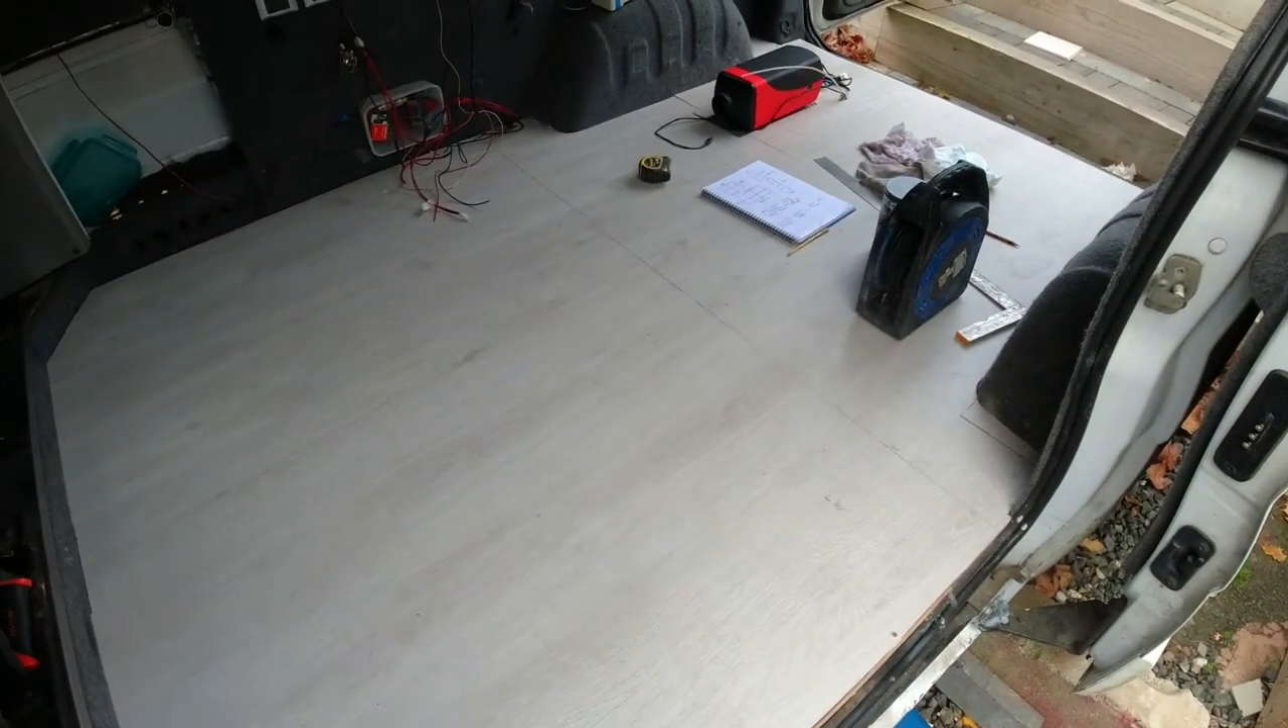So as you can see now I have completed the floor now and that was all yesterday's work.